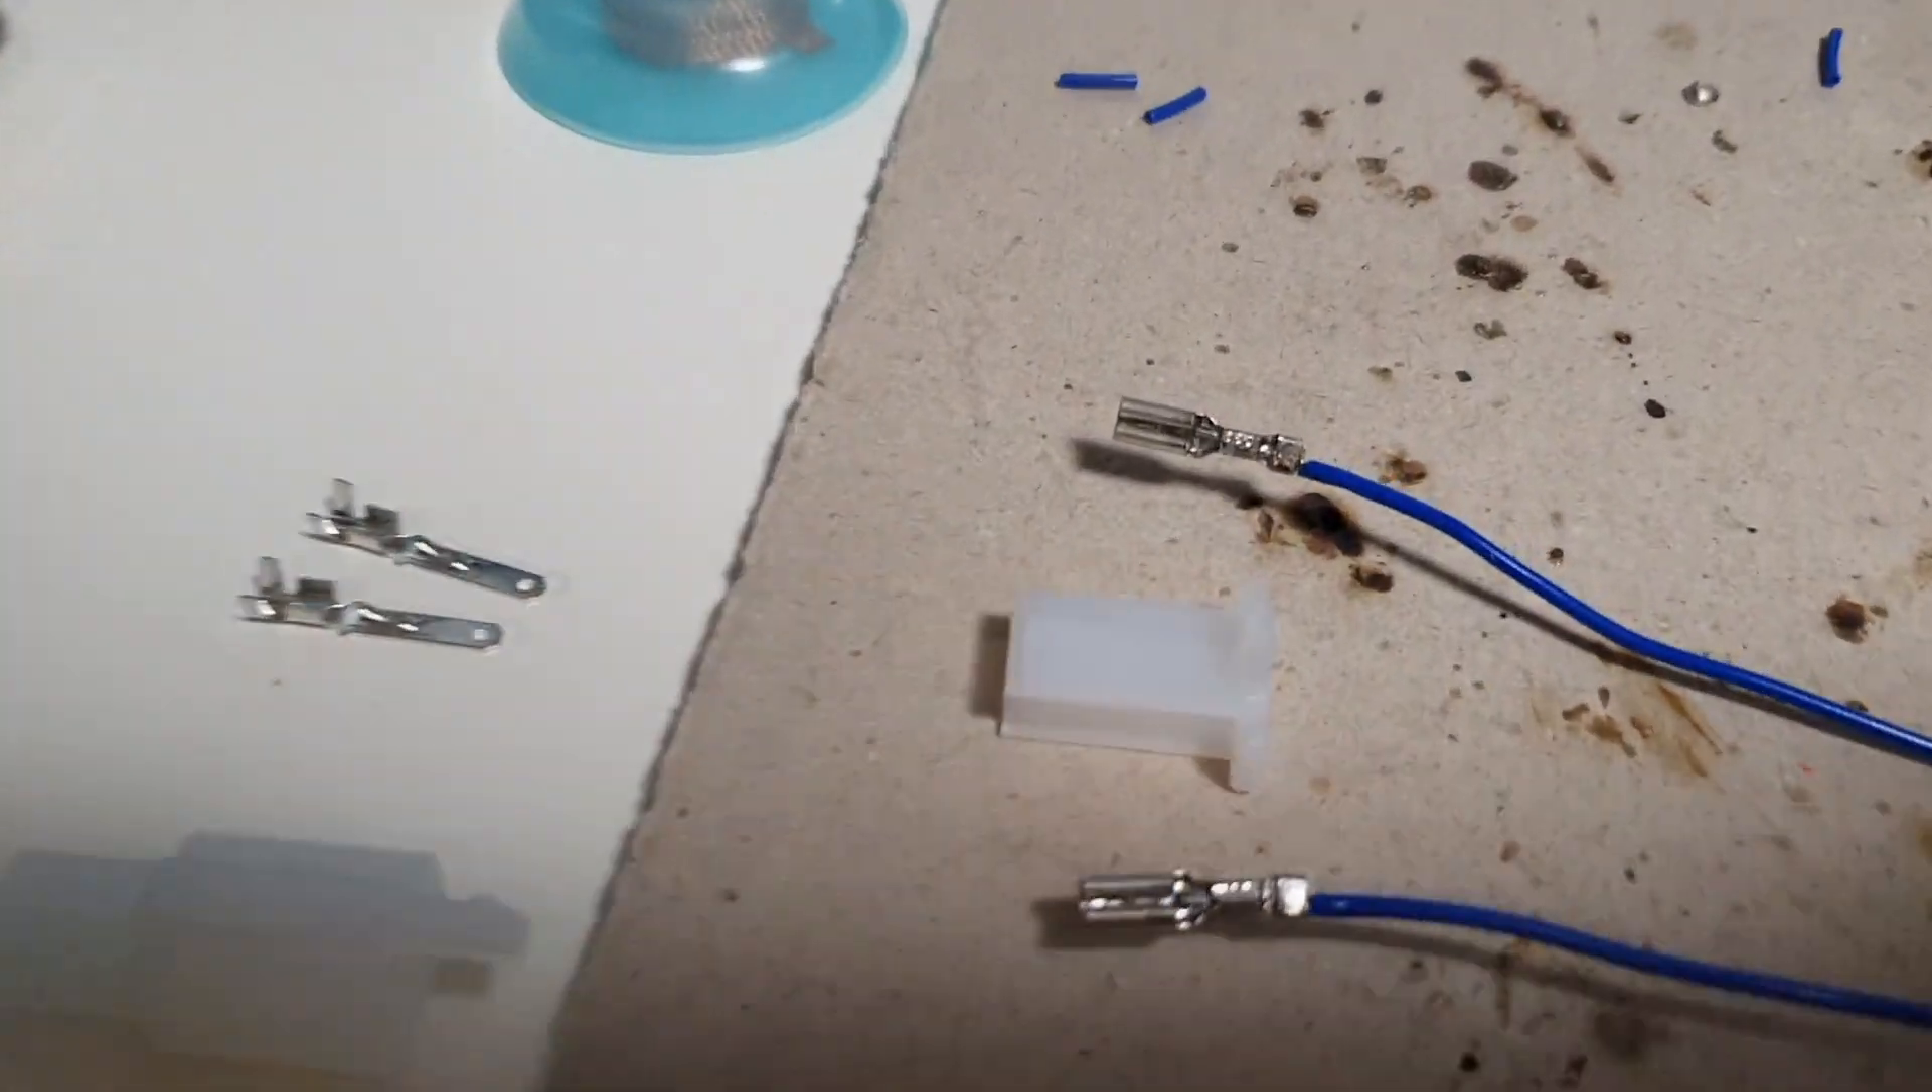Well it's sort of half done here I got these terminals soldered on.